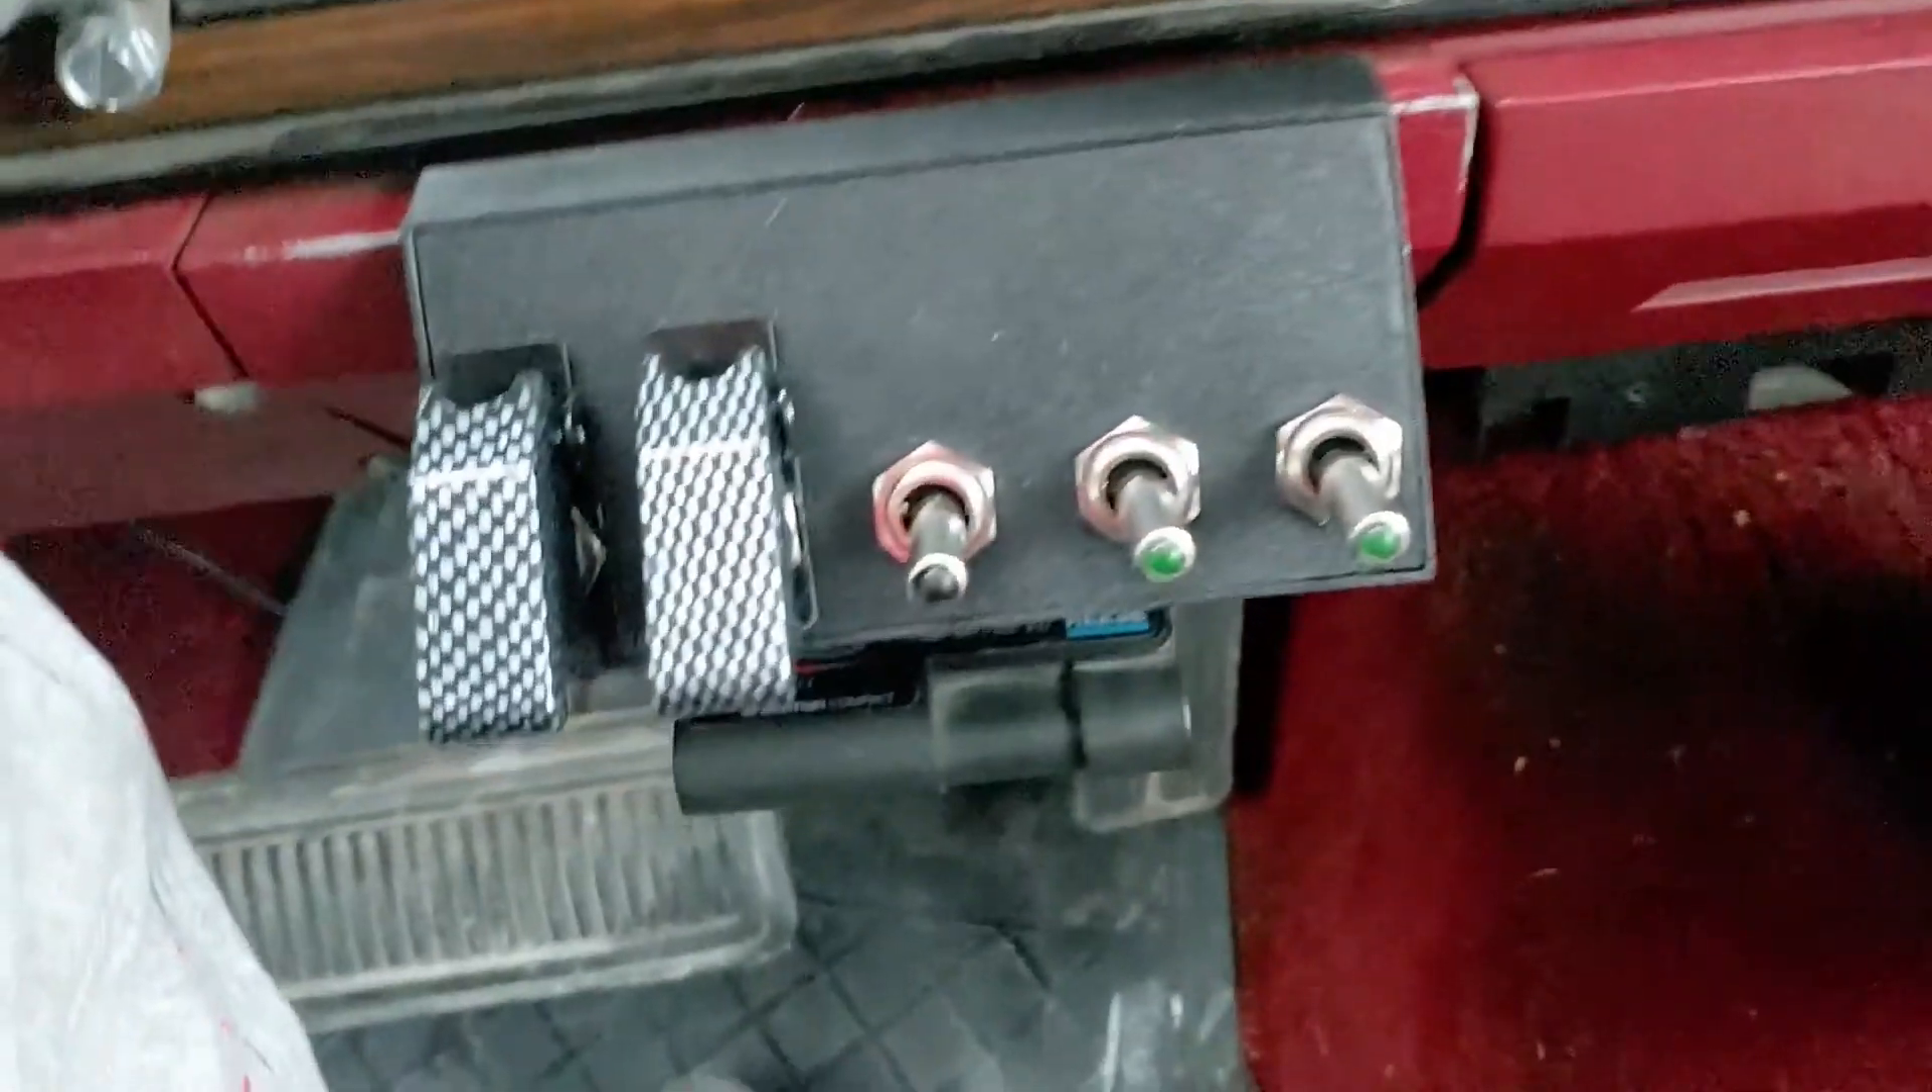Got the switch panel installed looks pretty good.